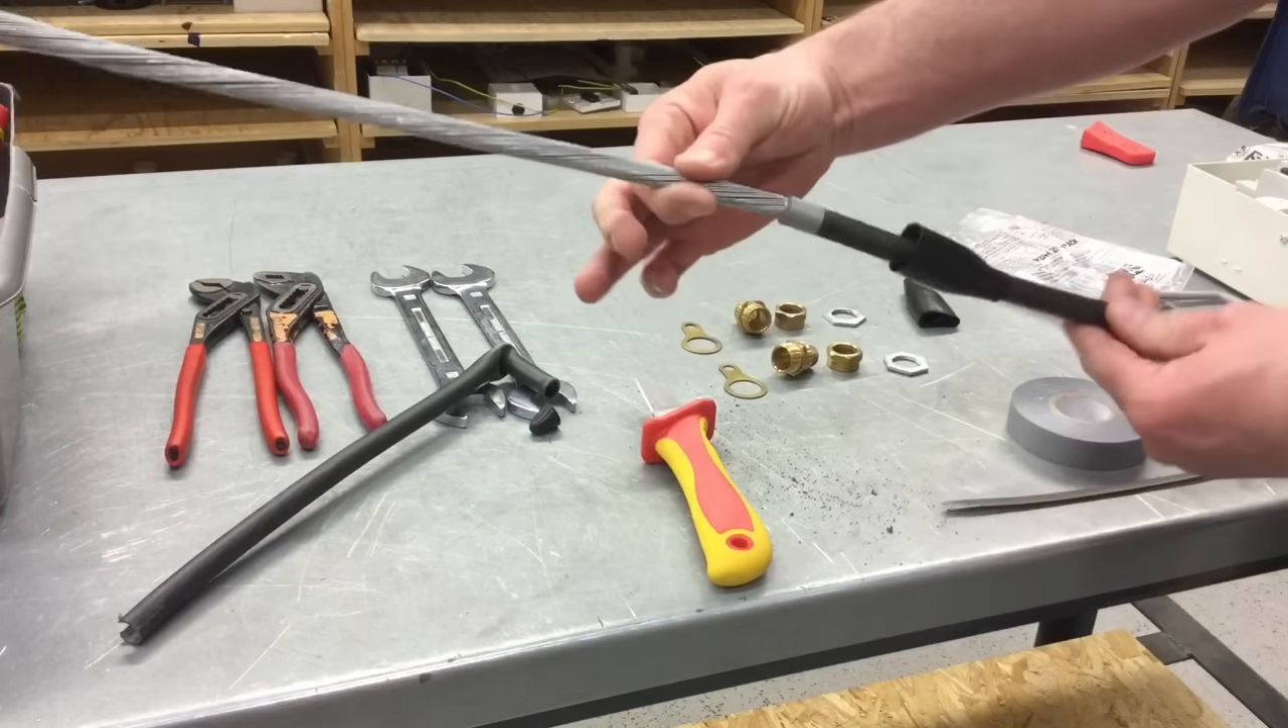So we've got the cable outside PVC removed and now I'll inspect the end here just to confirm that I've caught all the steel wire armouring before the next process.